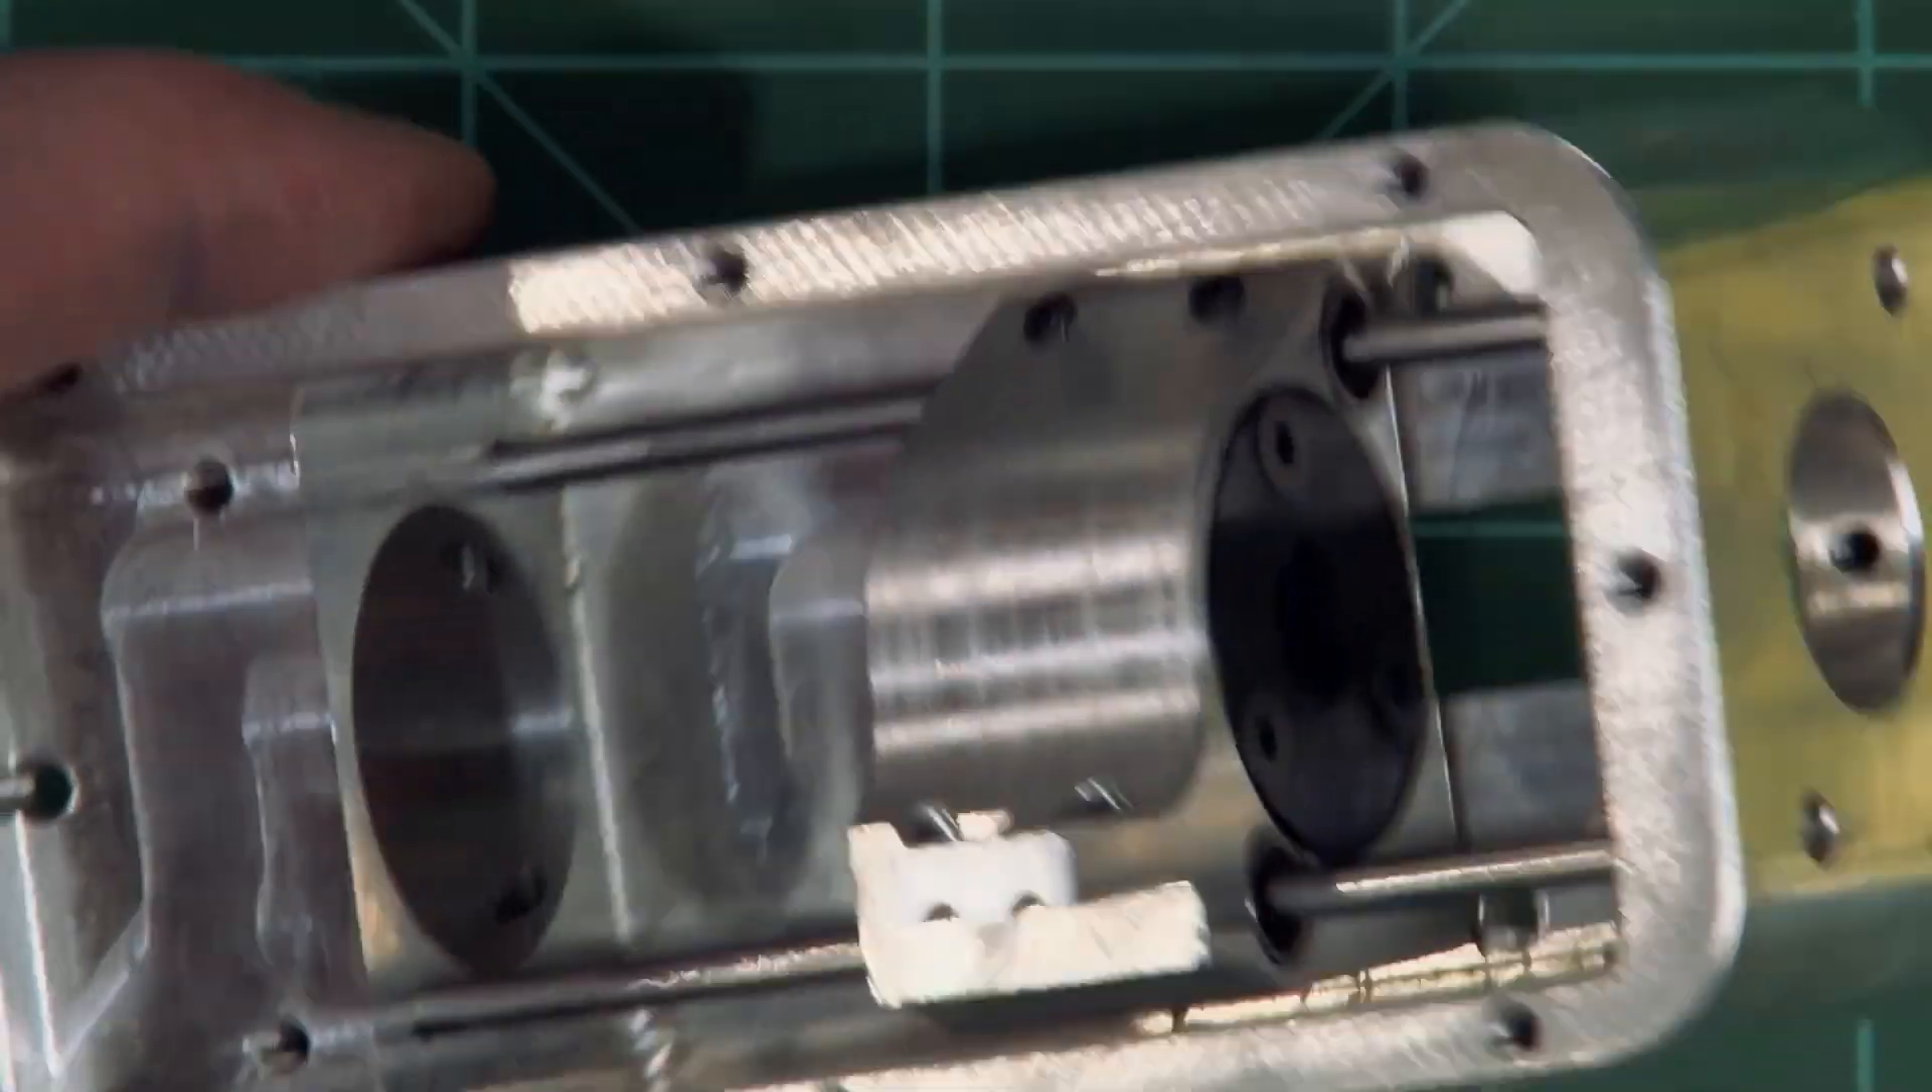You've made a linear slide assembly for the j5 carrier look at that.